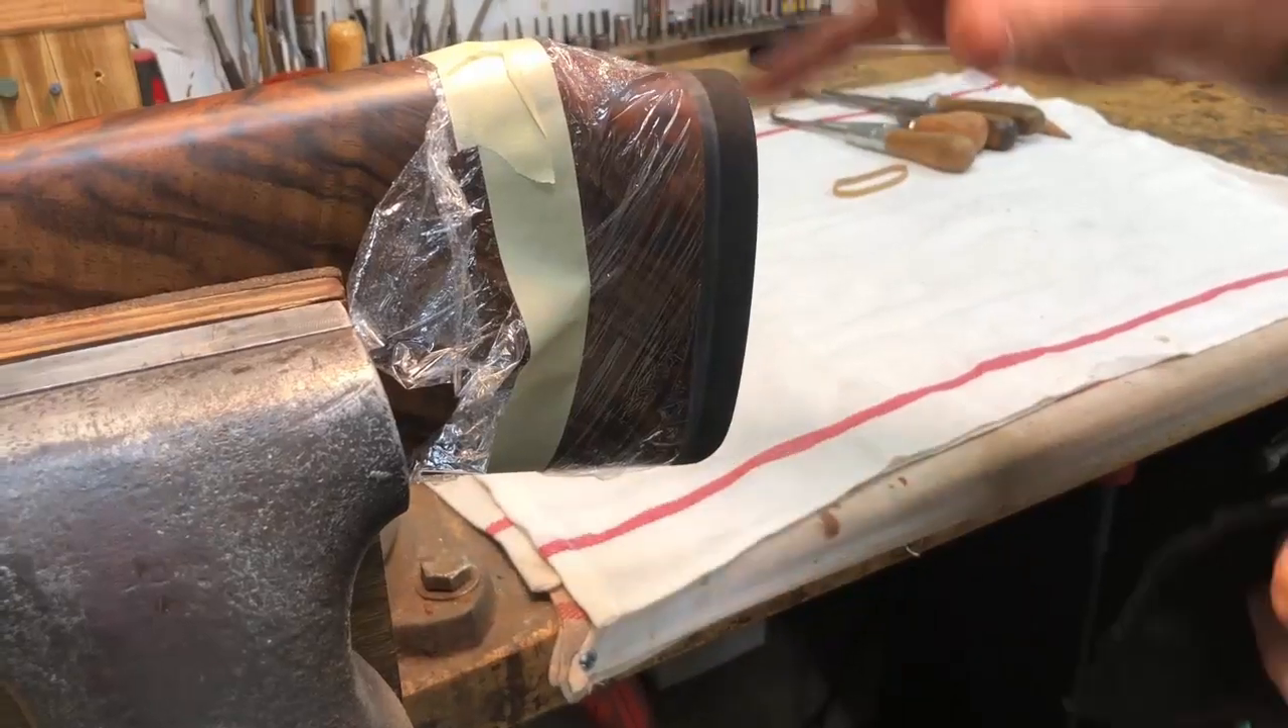You can see I've put a piece of saran wrap and just sort of taped it so to keep it from bunching up.